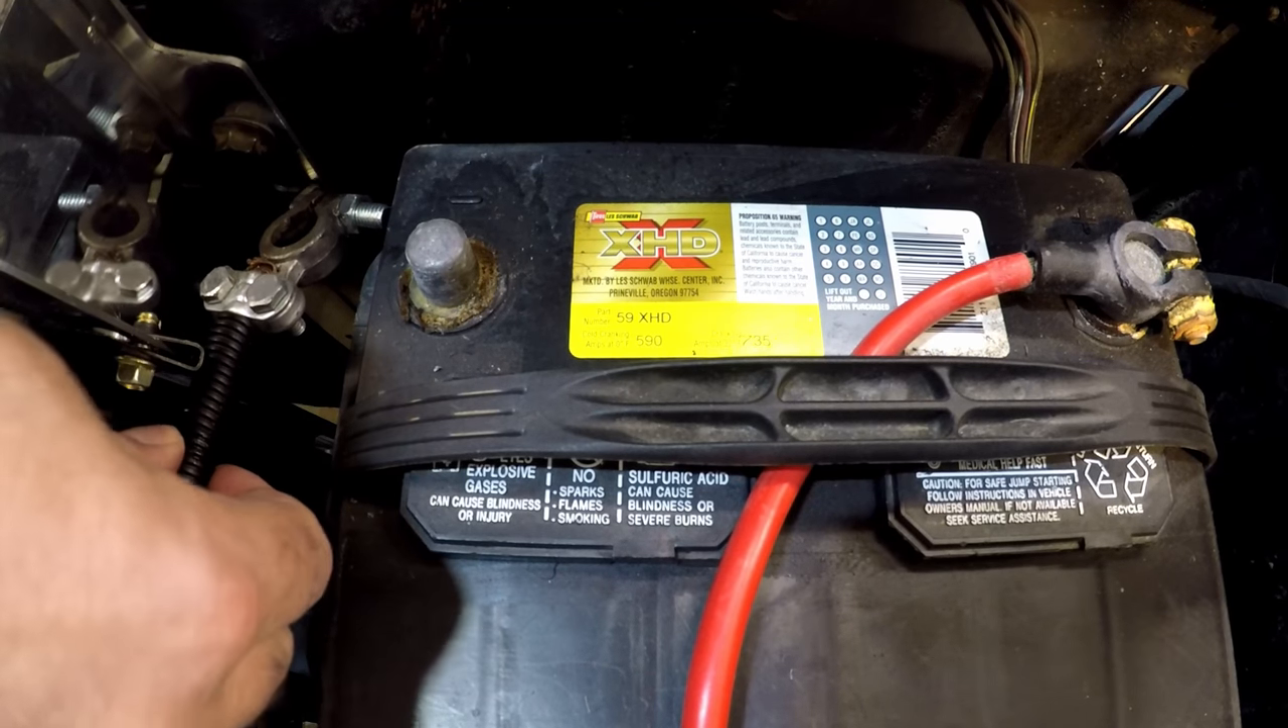Now we just got to hook up the ground wire to the battery.